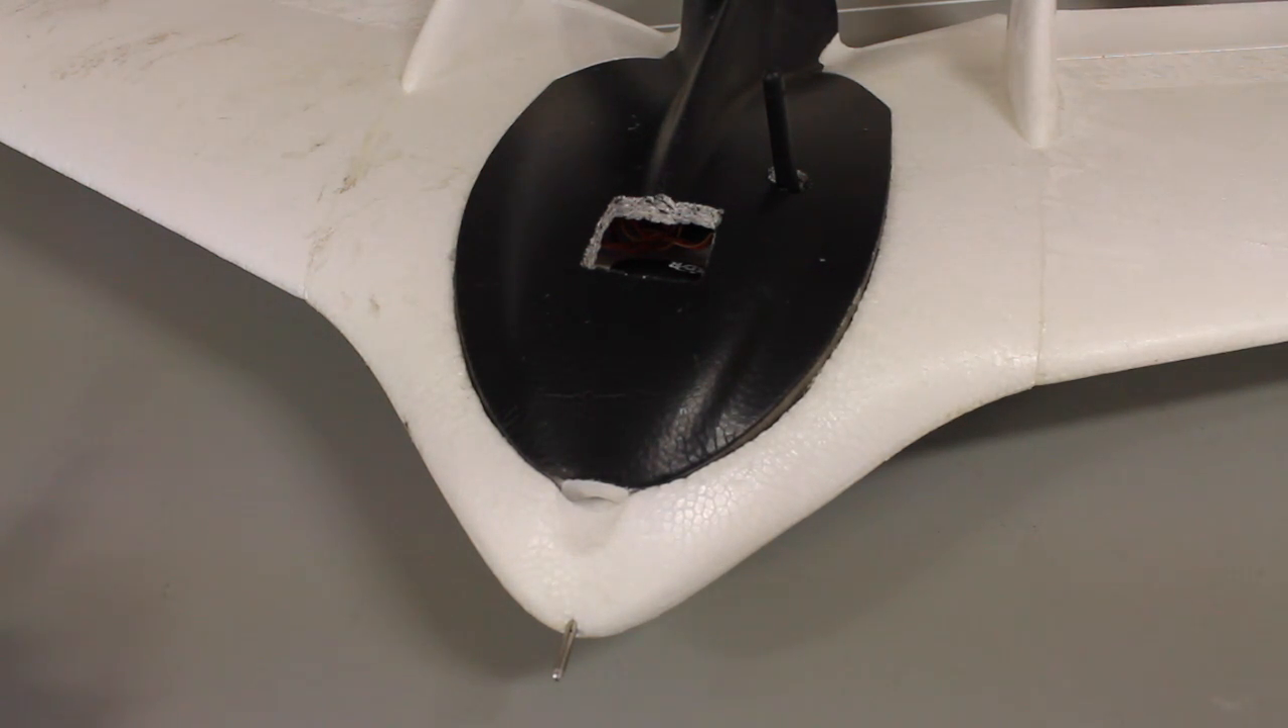And you saw those values get up to almost 20 meters per second so our airspeed sensor is working properly and here you can see it with the canopy on our pitot tube sticking out the front.